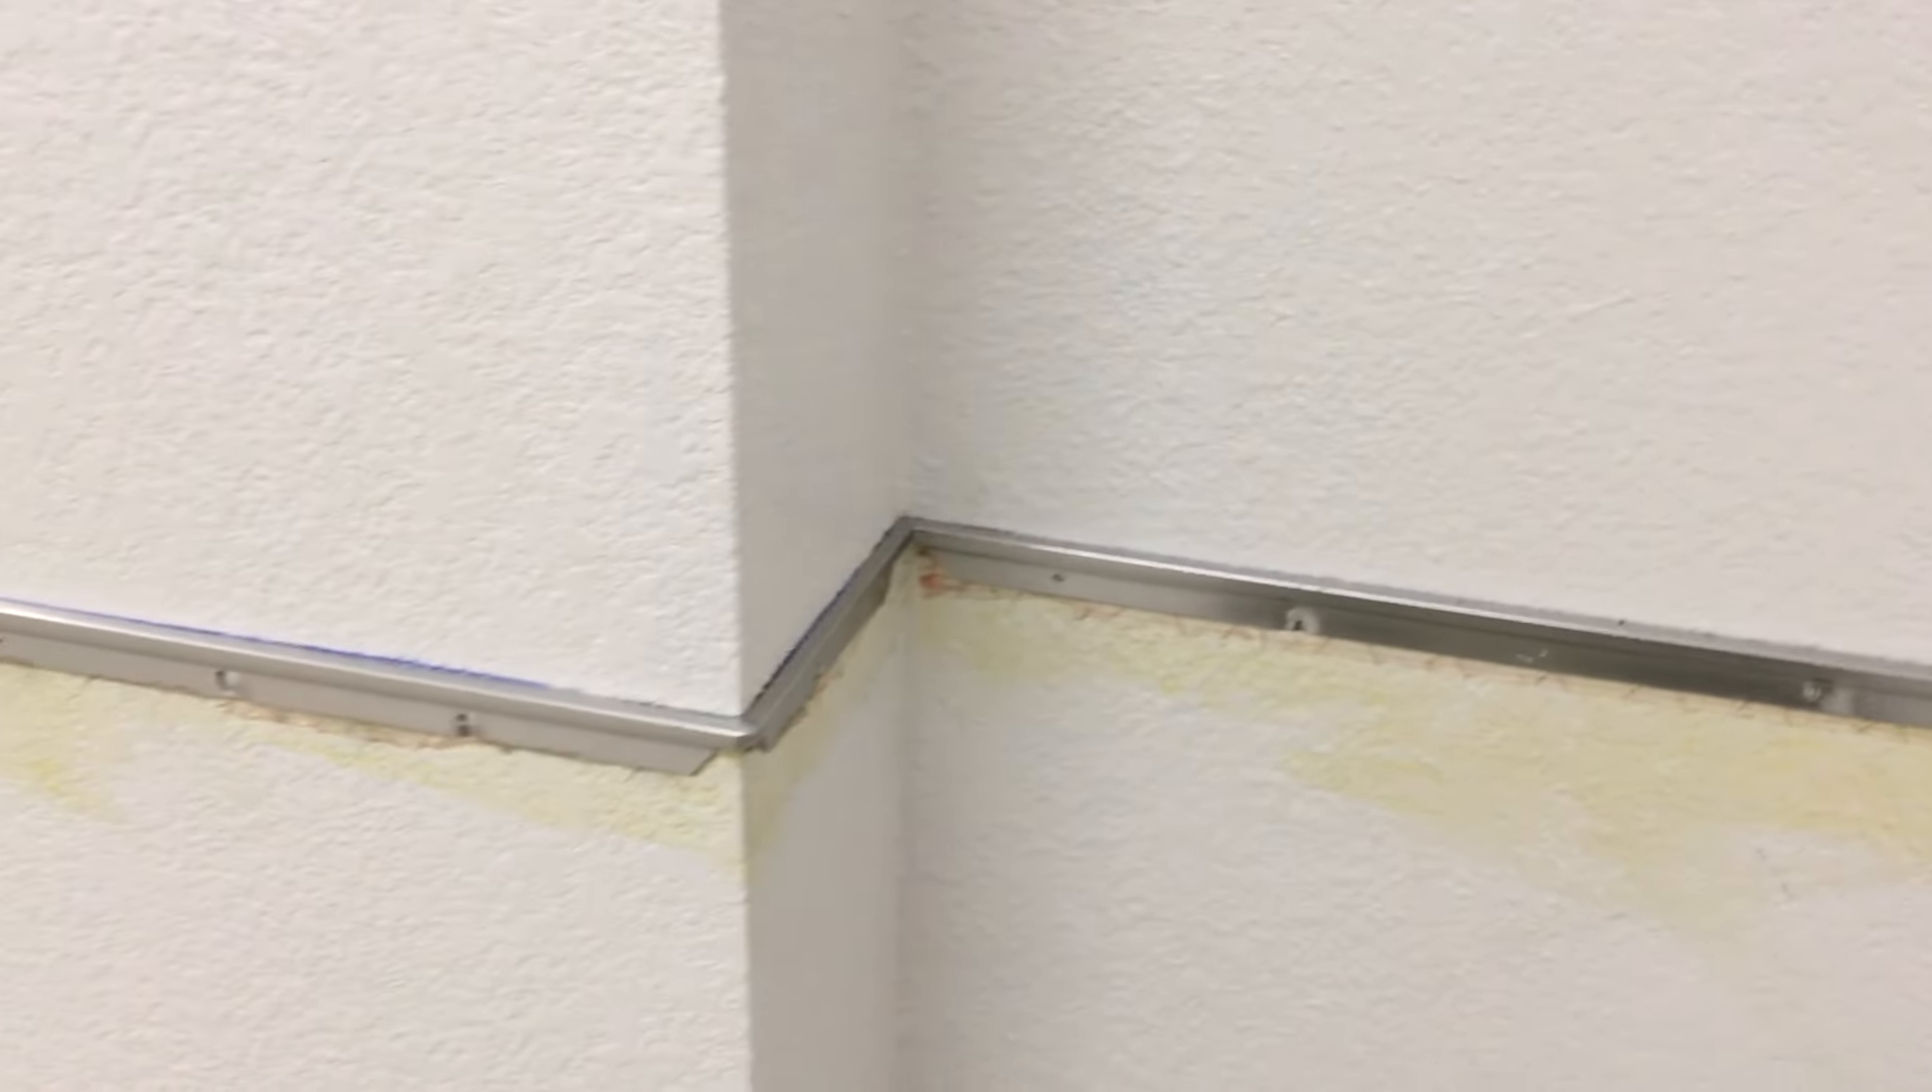Here's a view after all the metal has been put in place.